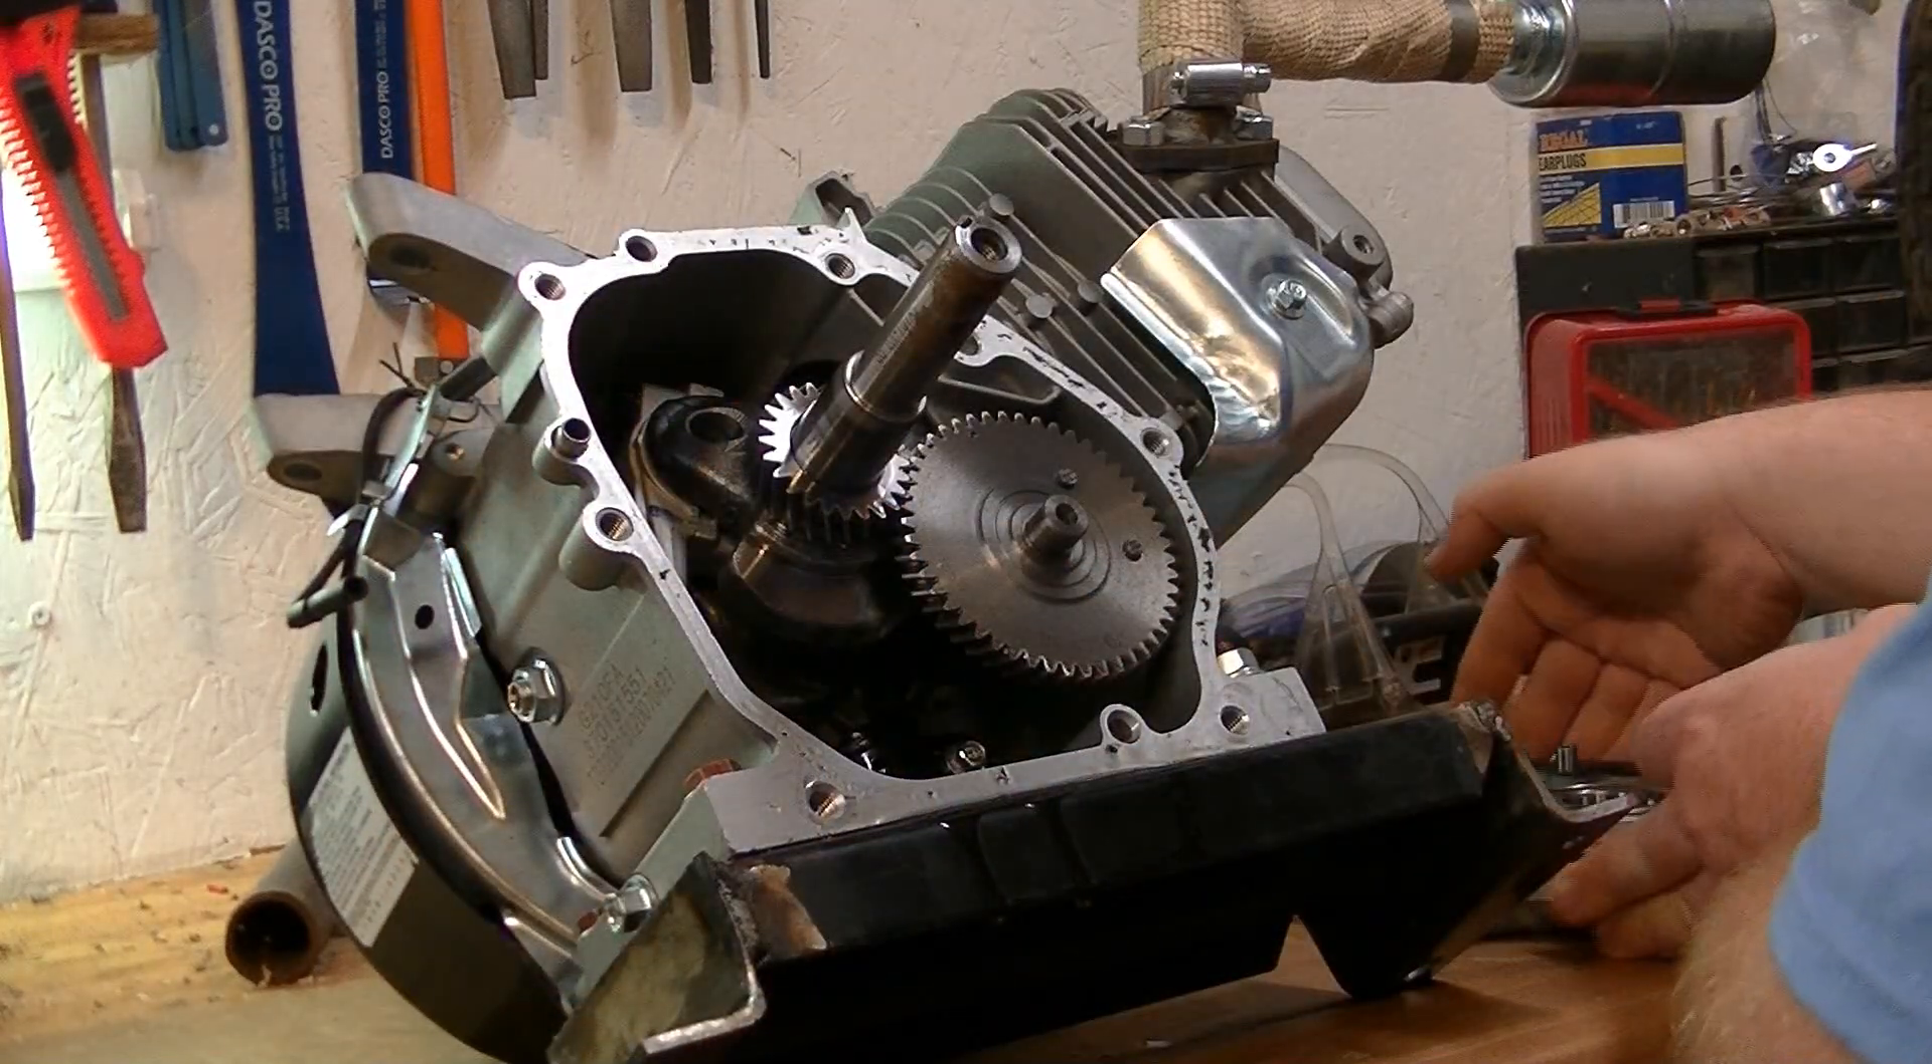Okay, now we got that side cover off.